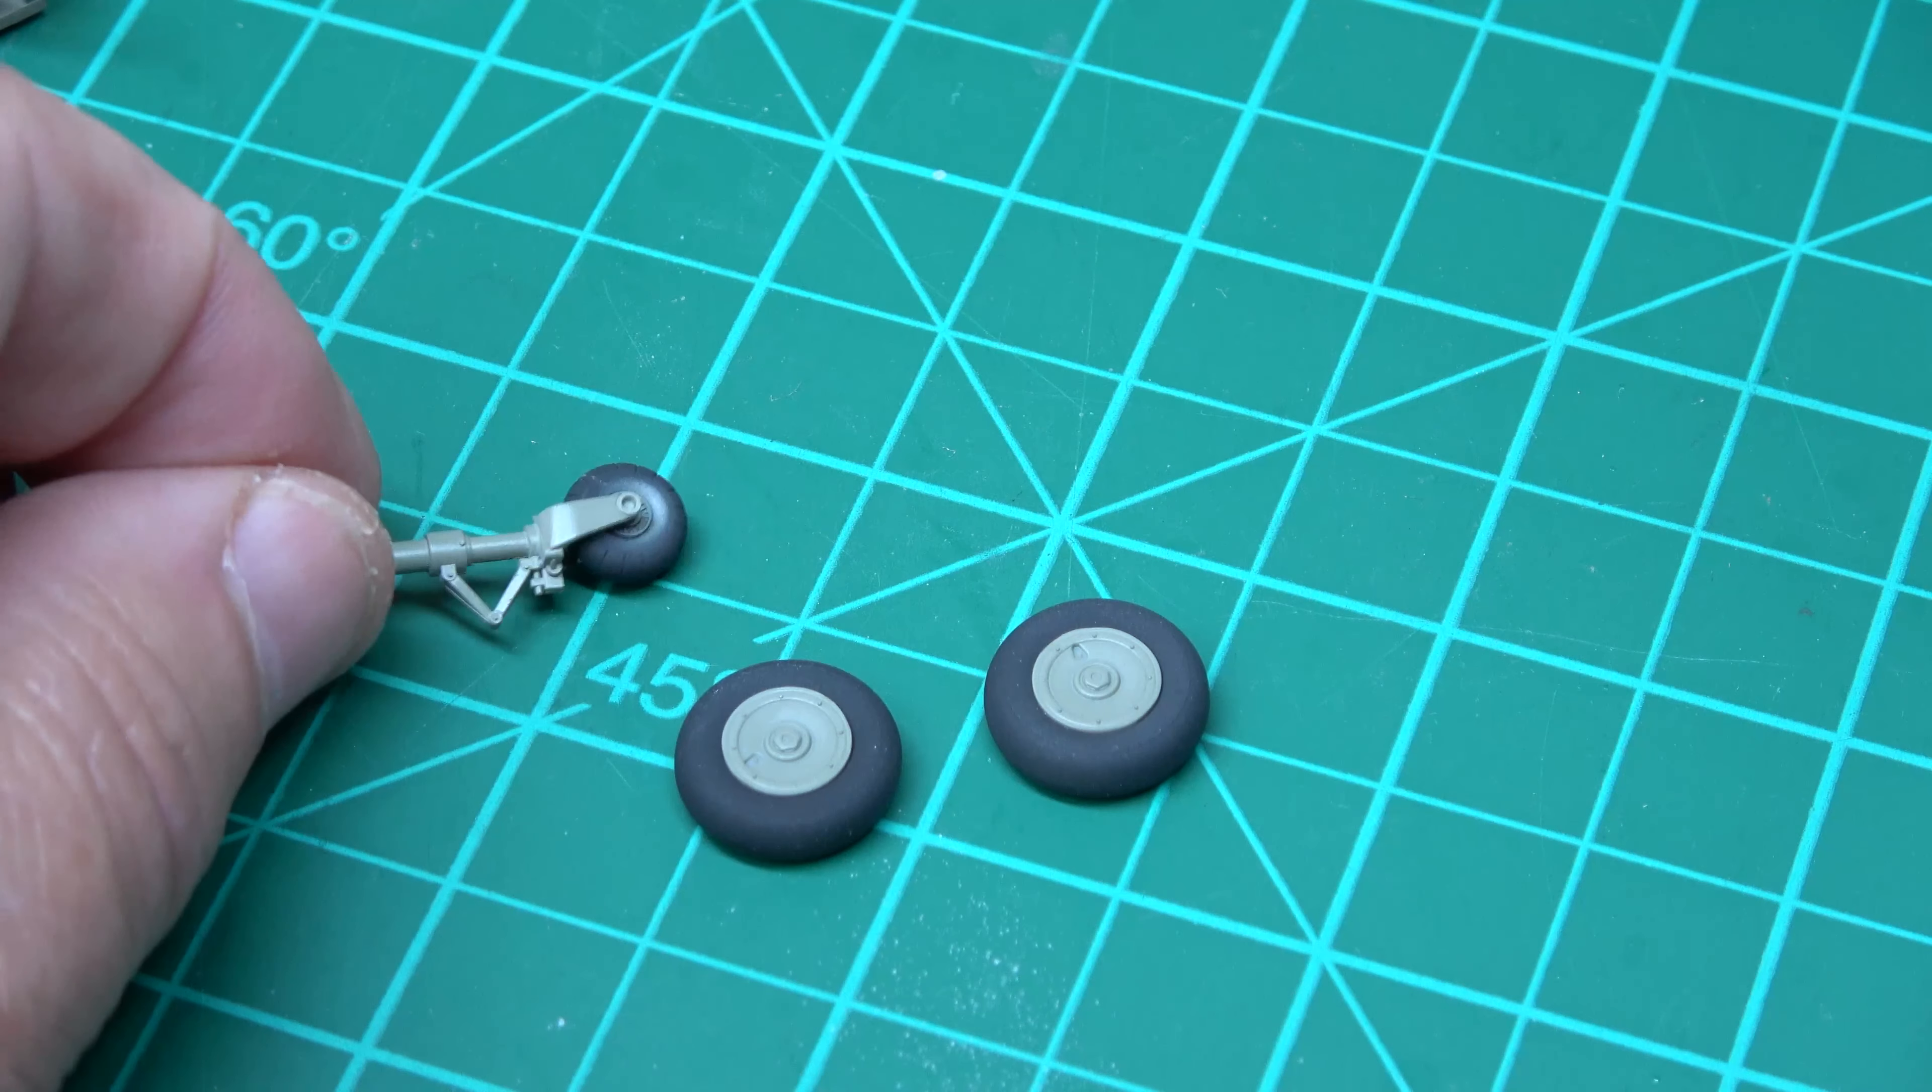The leg now has got the wheel in.